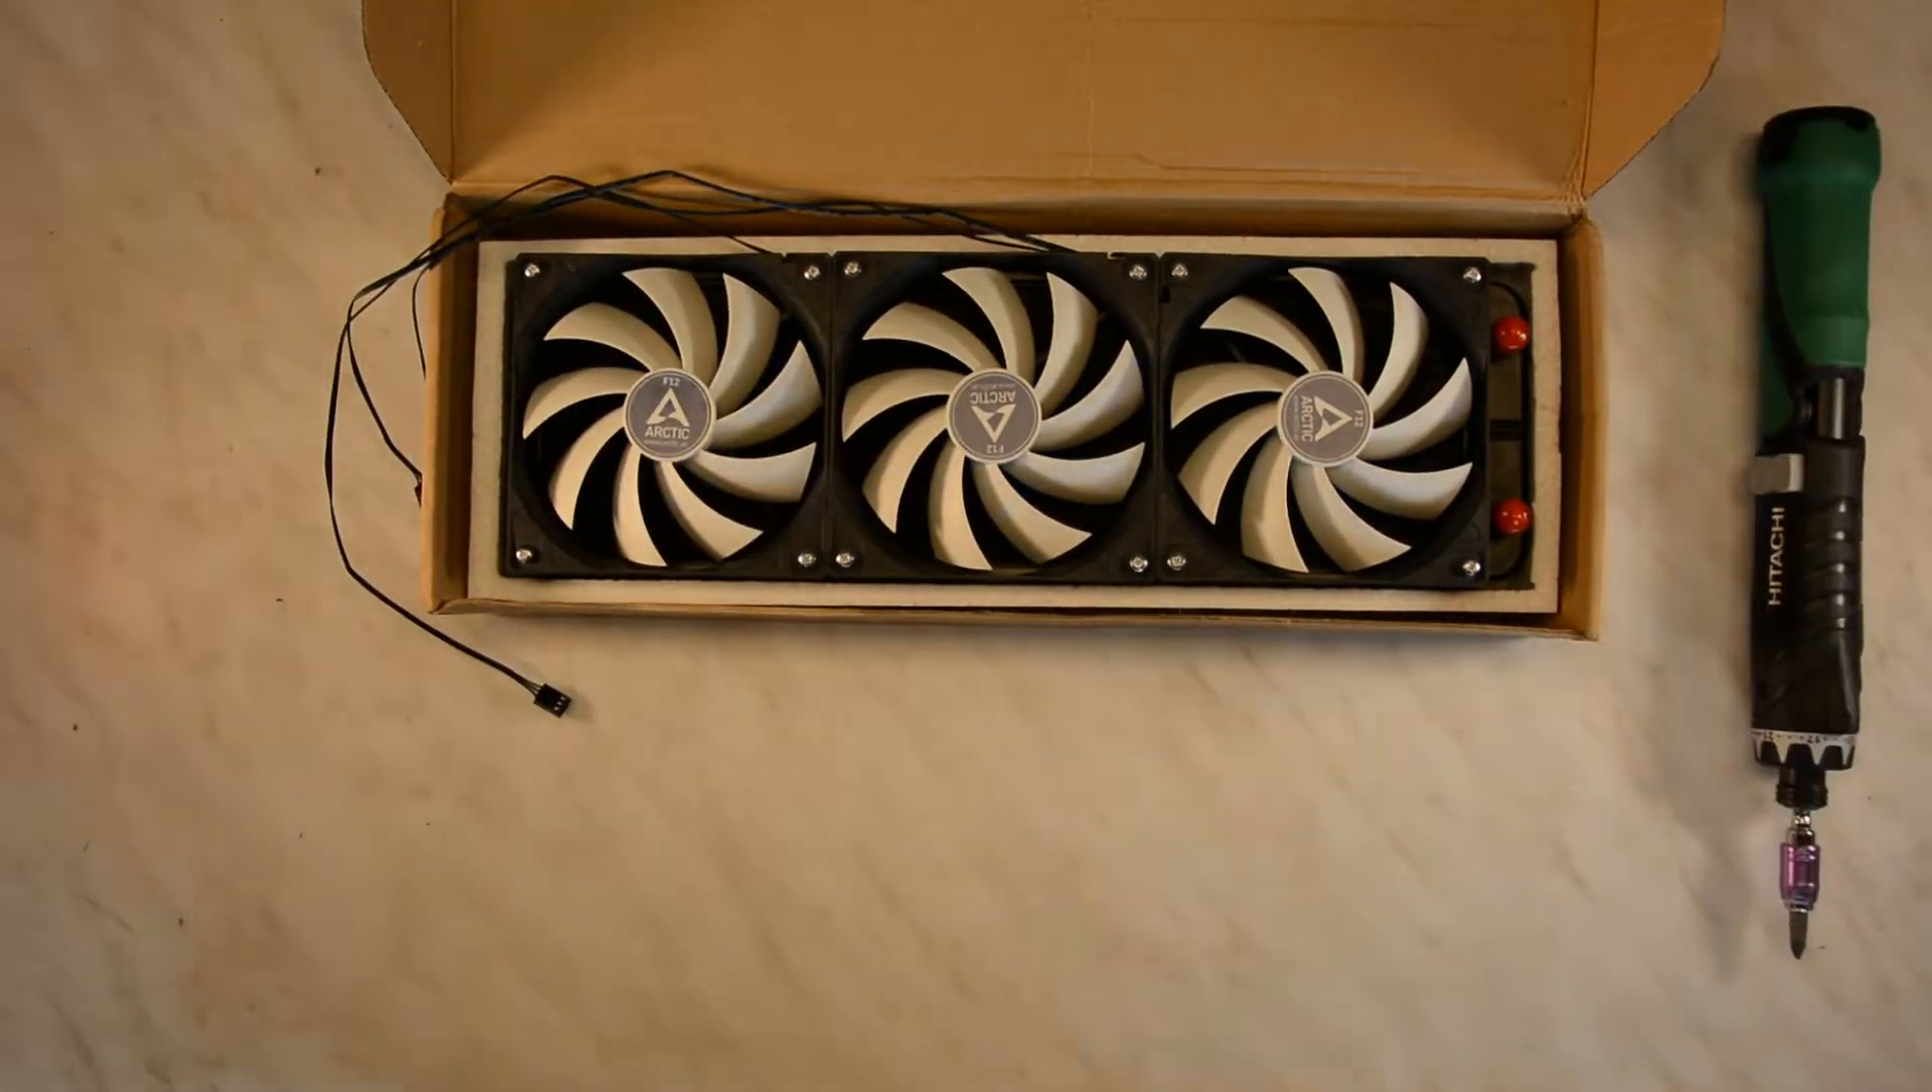The fans are simply screwed on the radiator.